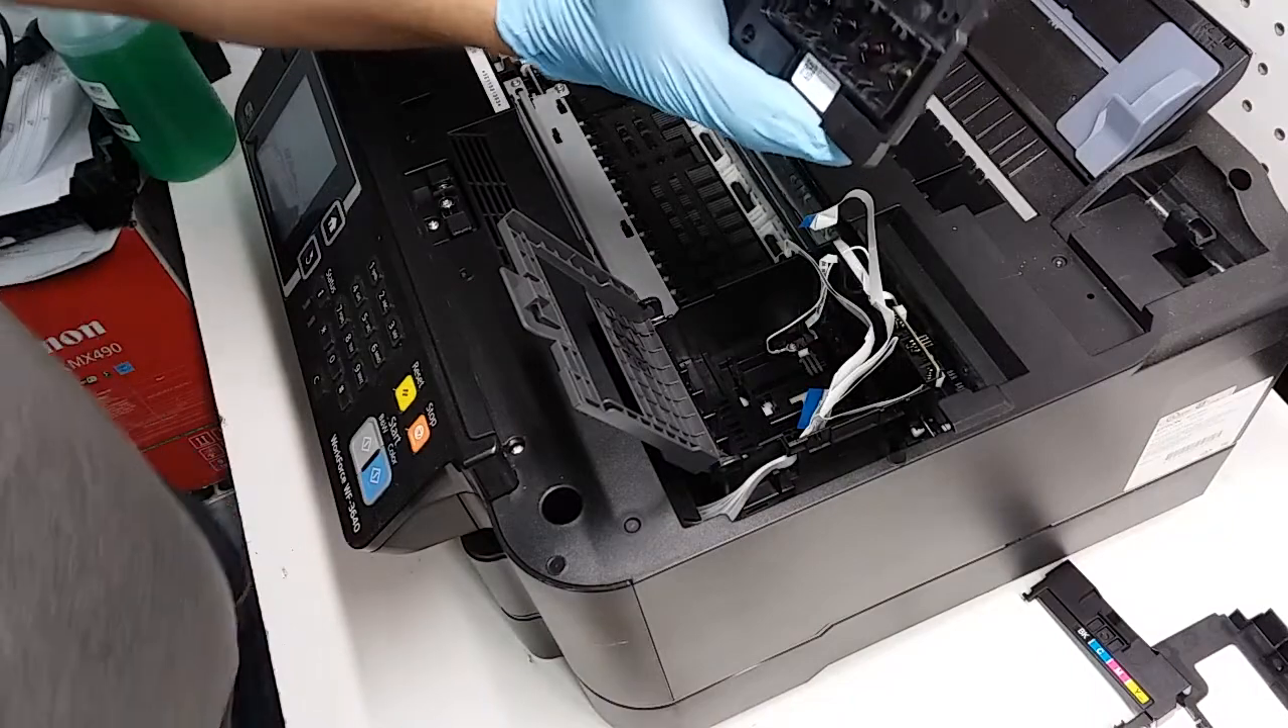Our print head is now out of the printer.